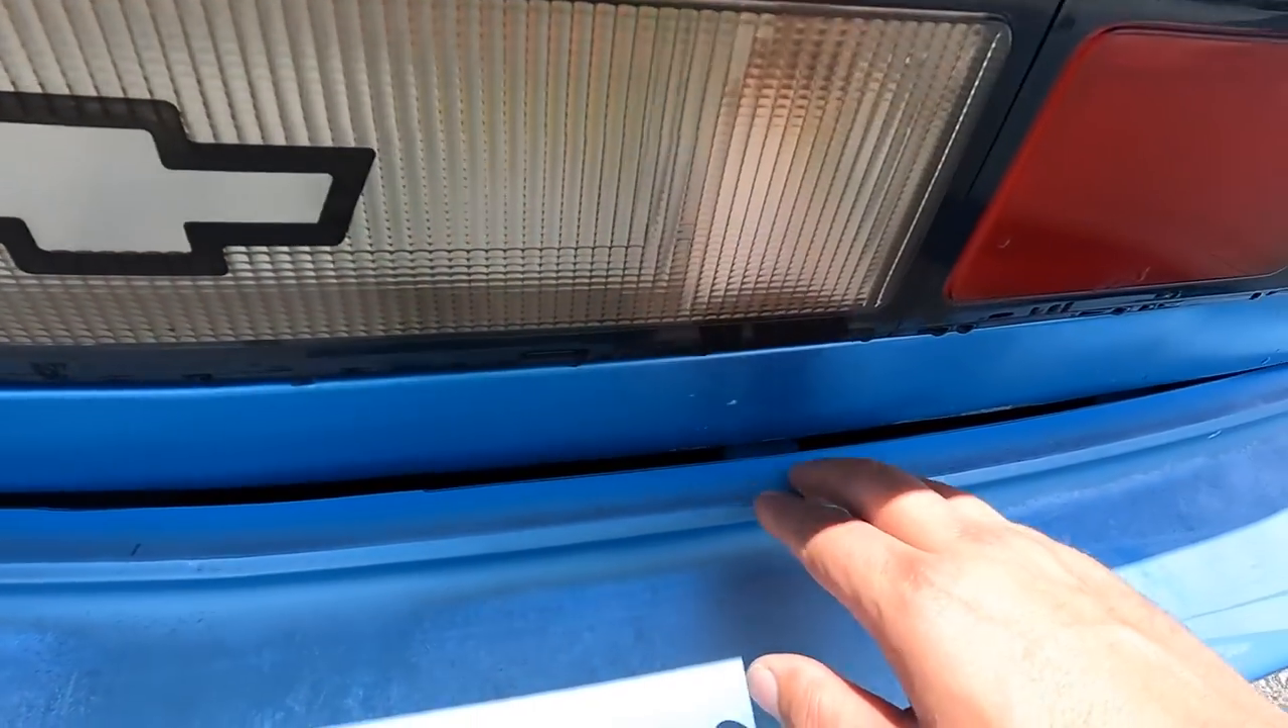I'm noticing this back bumper doesn't line up quite right there's a pretty massive gap right here.